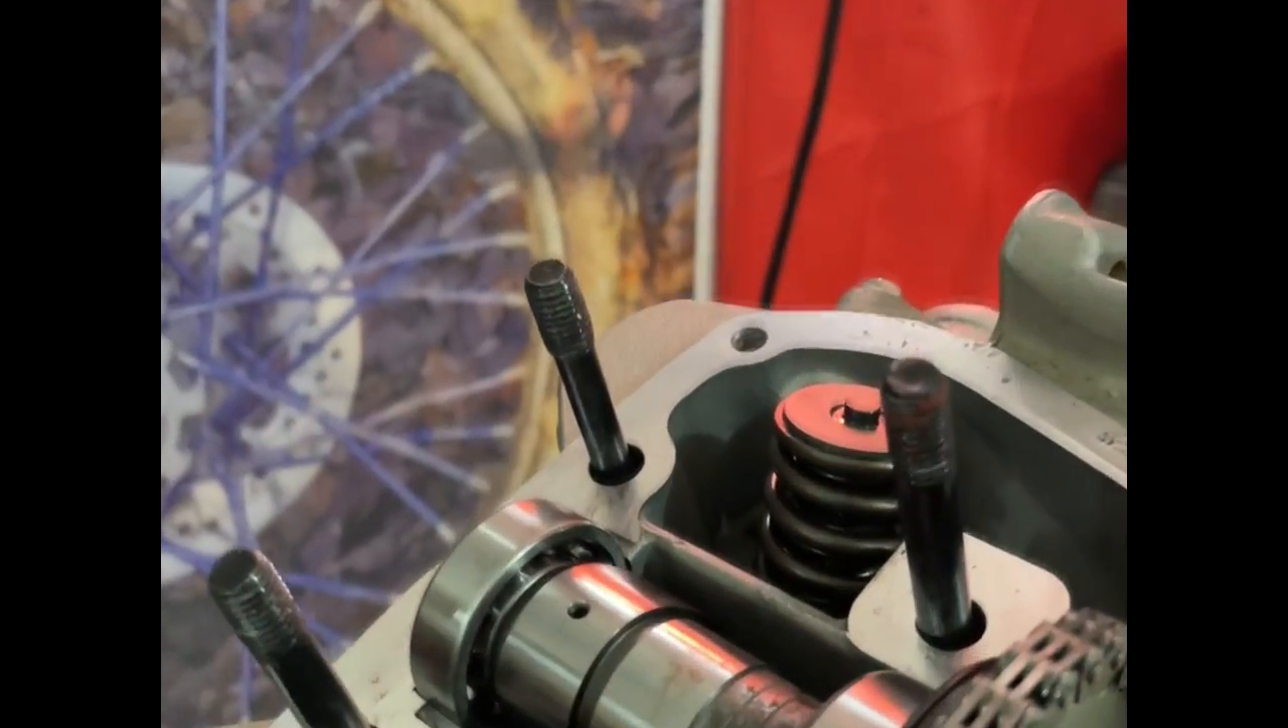Donc l'arbre à cam racing est monté.